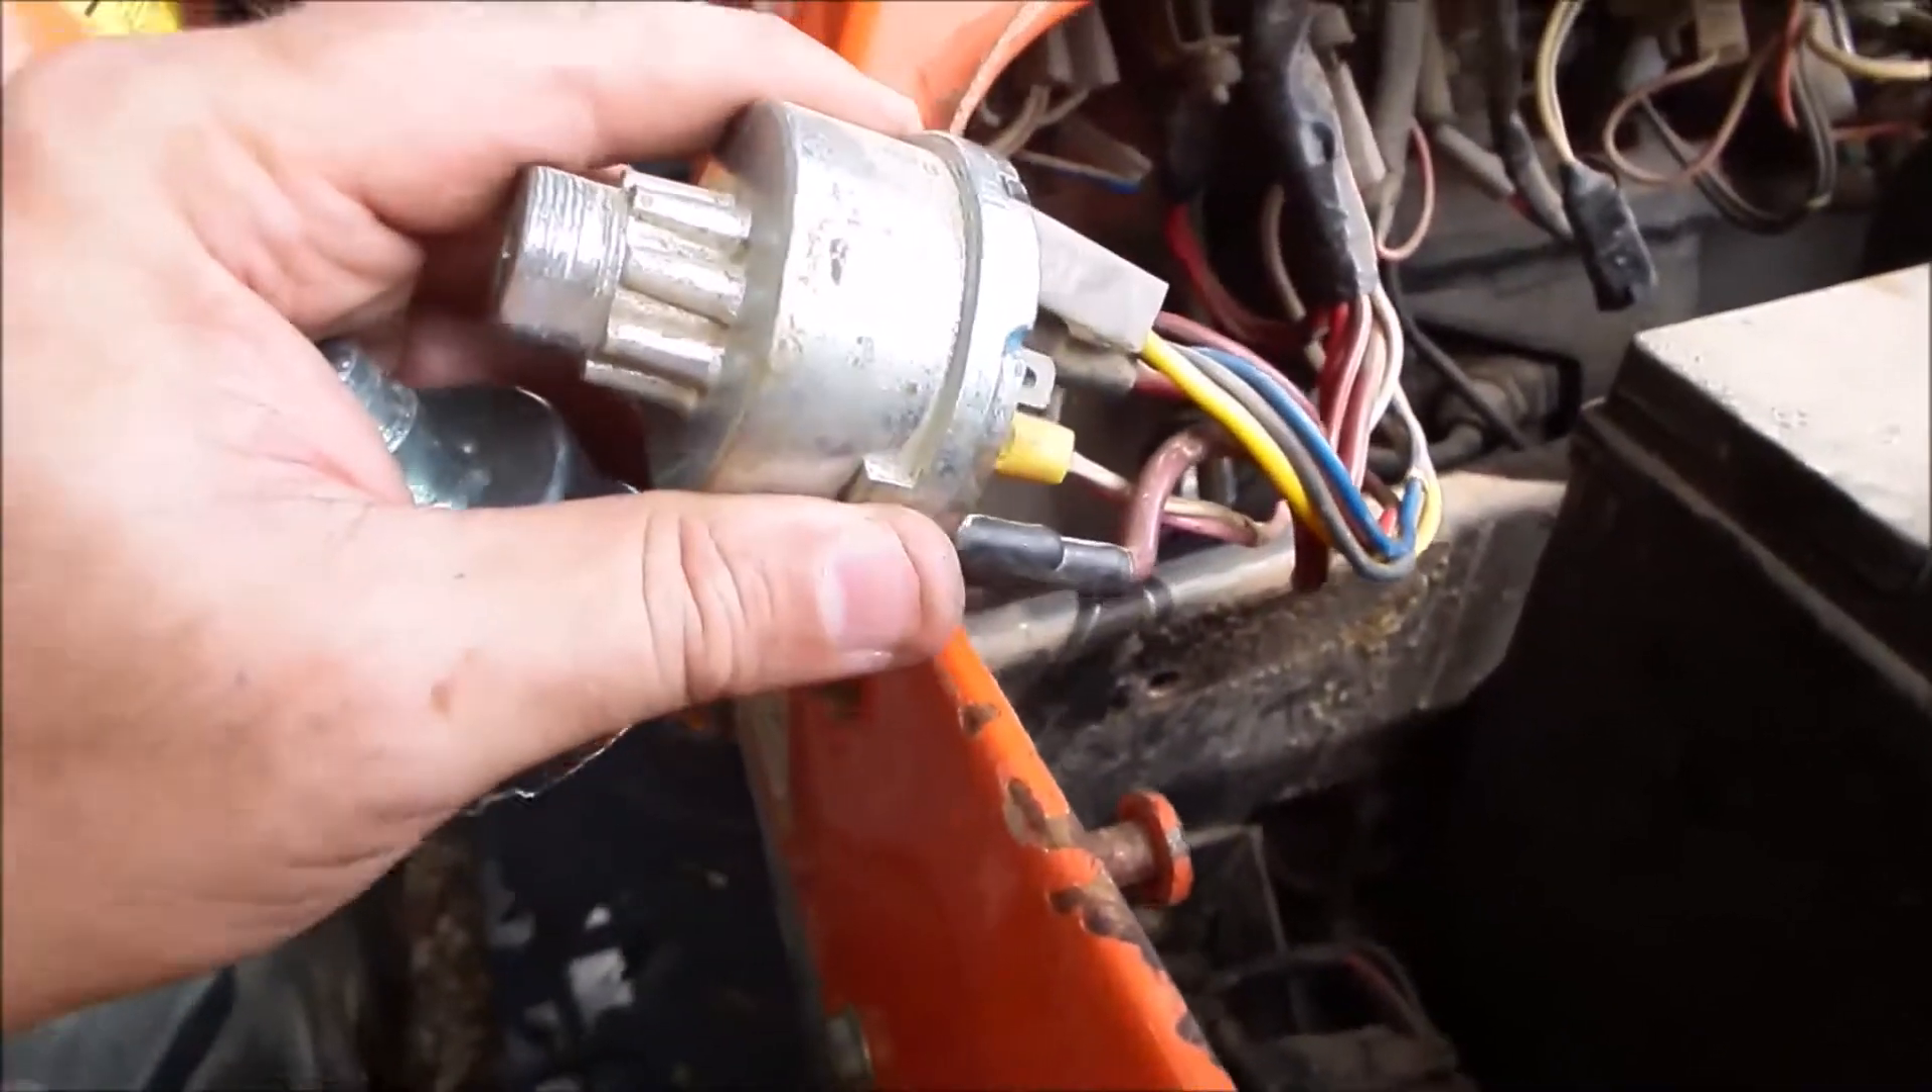All right, I've got the start switch Out.